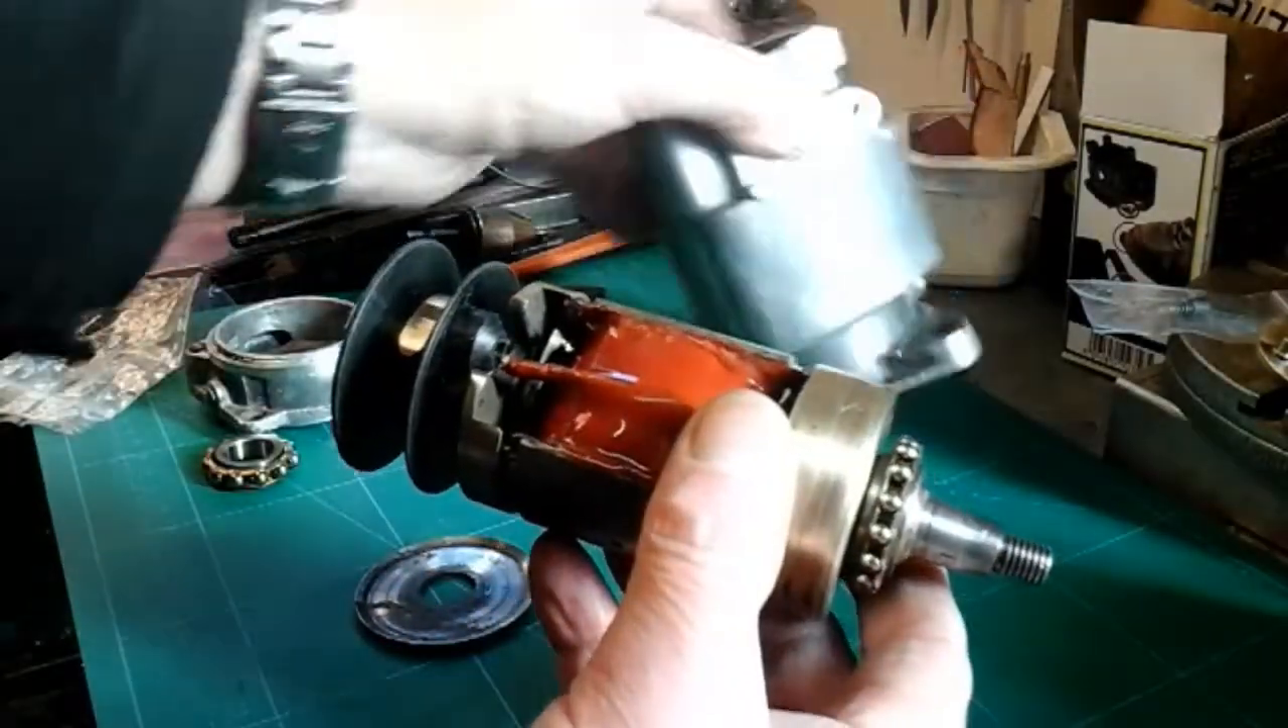I've got my bearing fitted to this end. And now it's all ready for going back into the body.